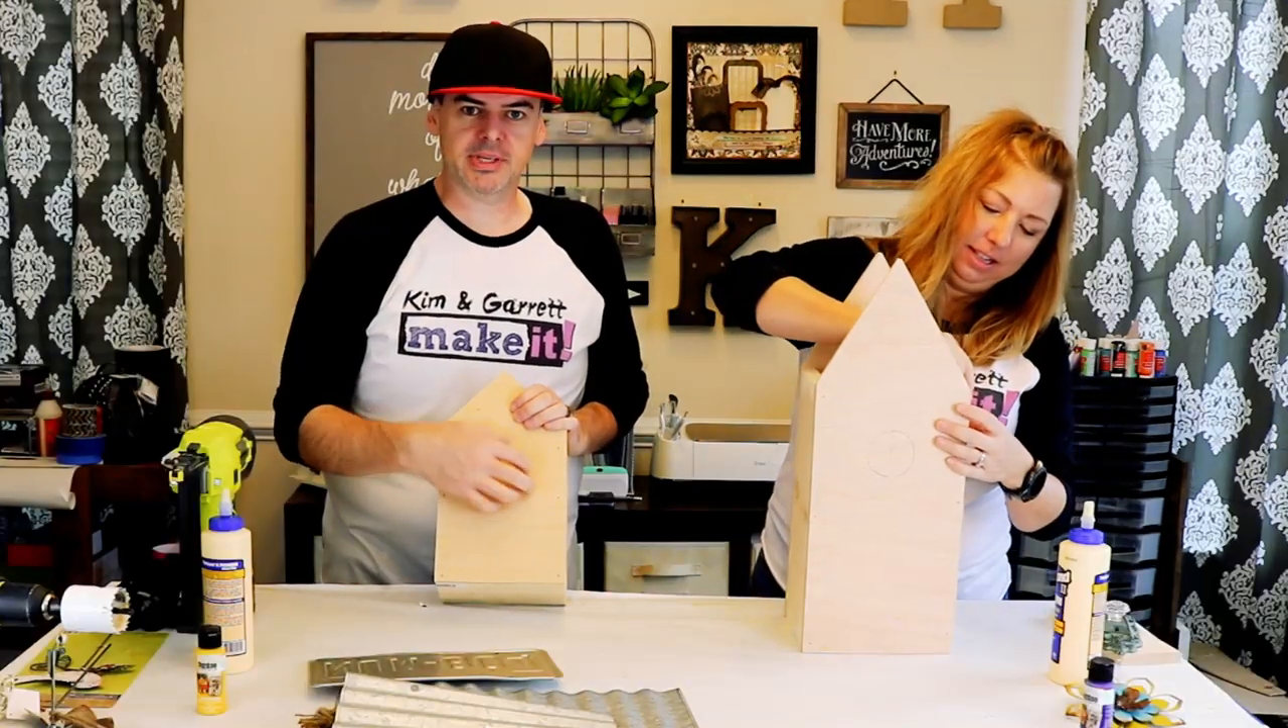We got our base our base built we're just missing the roof.